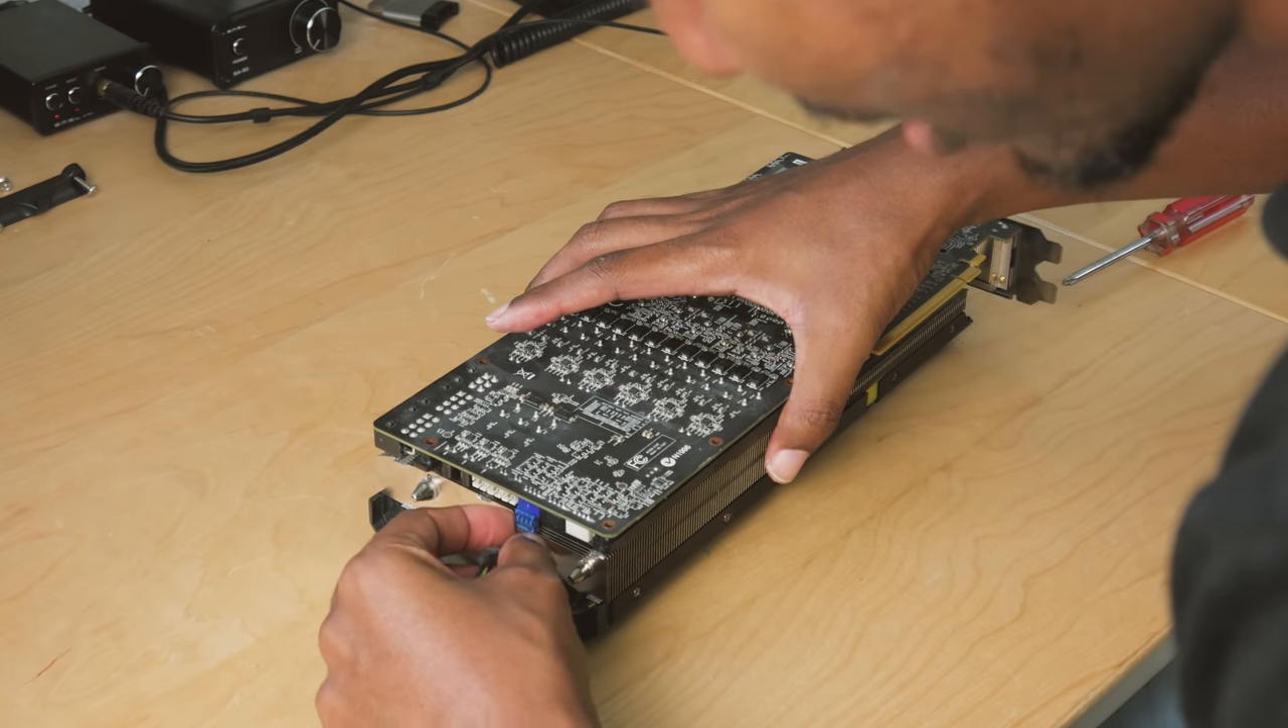This thing is pretty much back together we just got to put the back plate on there.